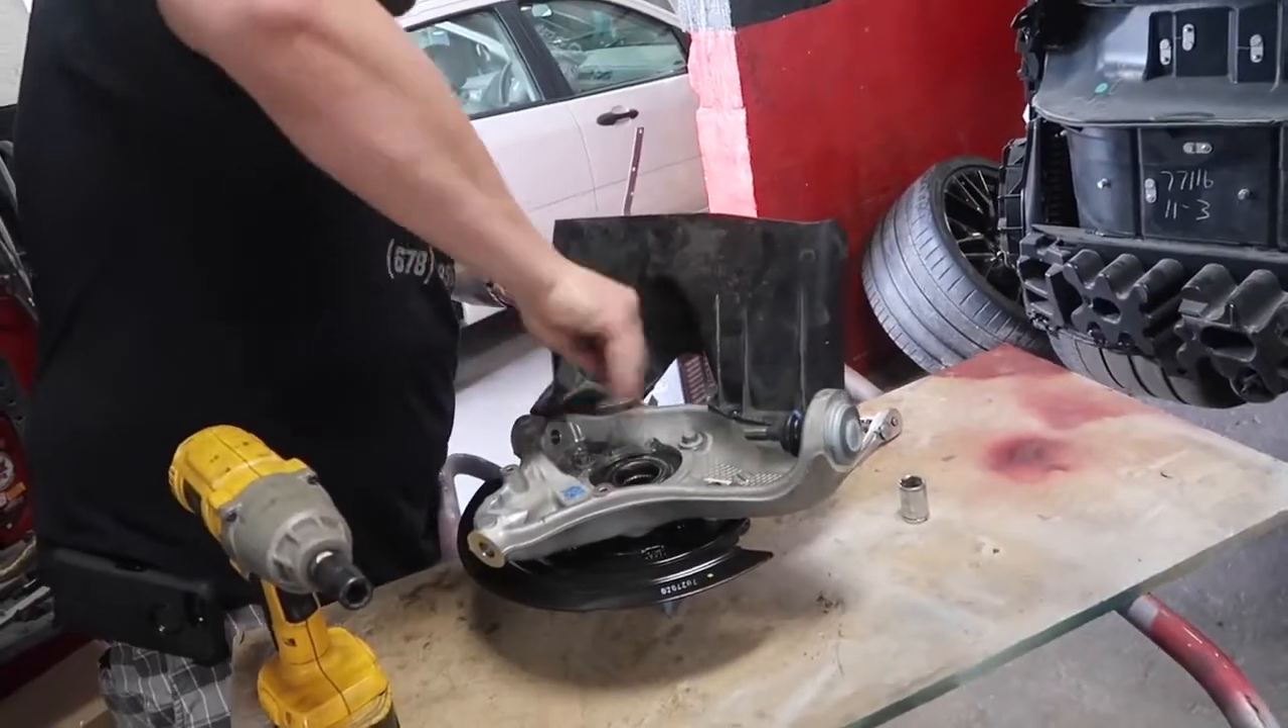We've got our new spindle all put together.